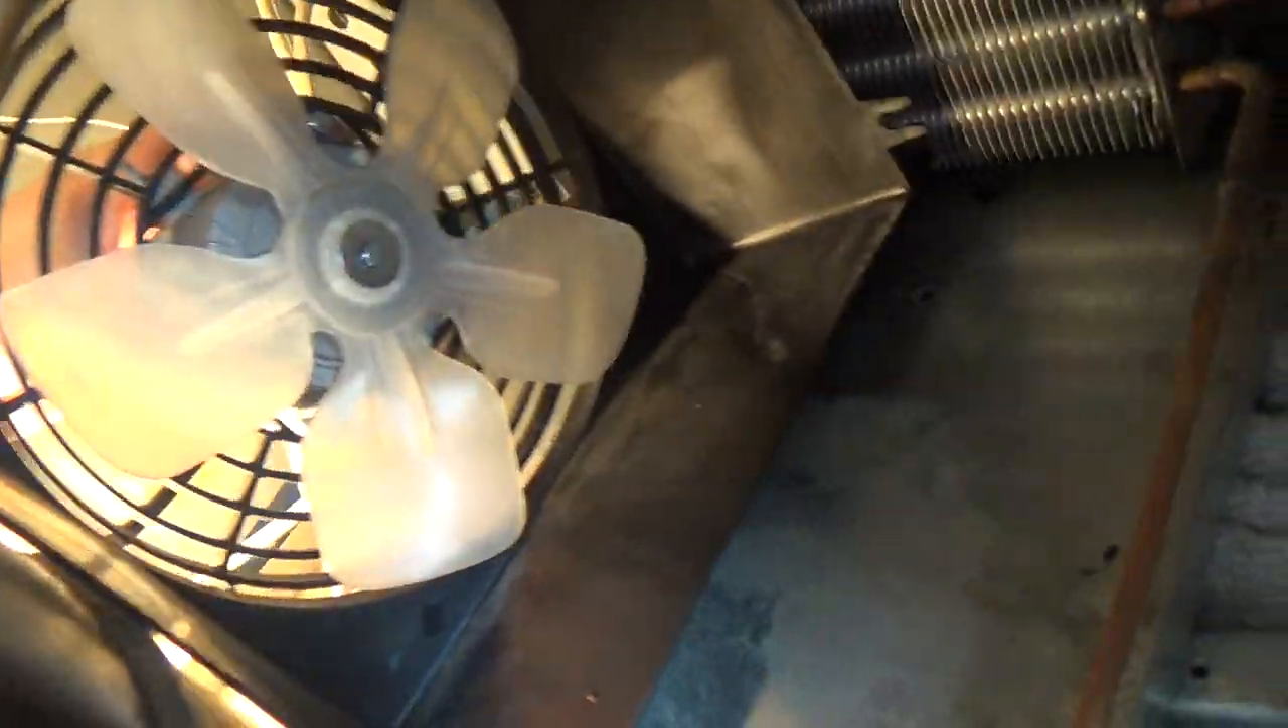Okay, I've got the blade on there.